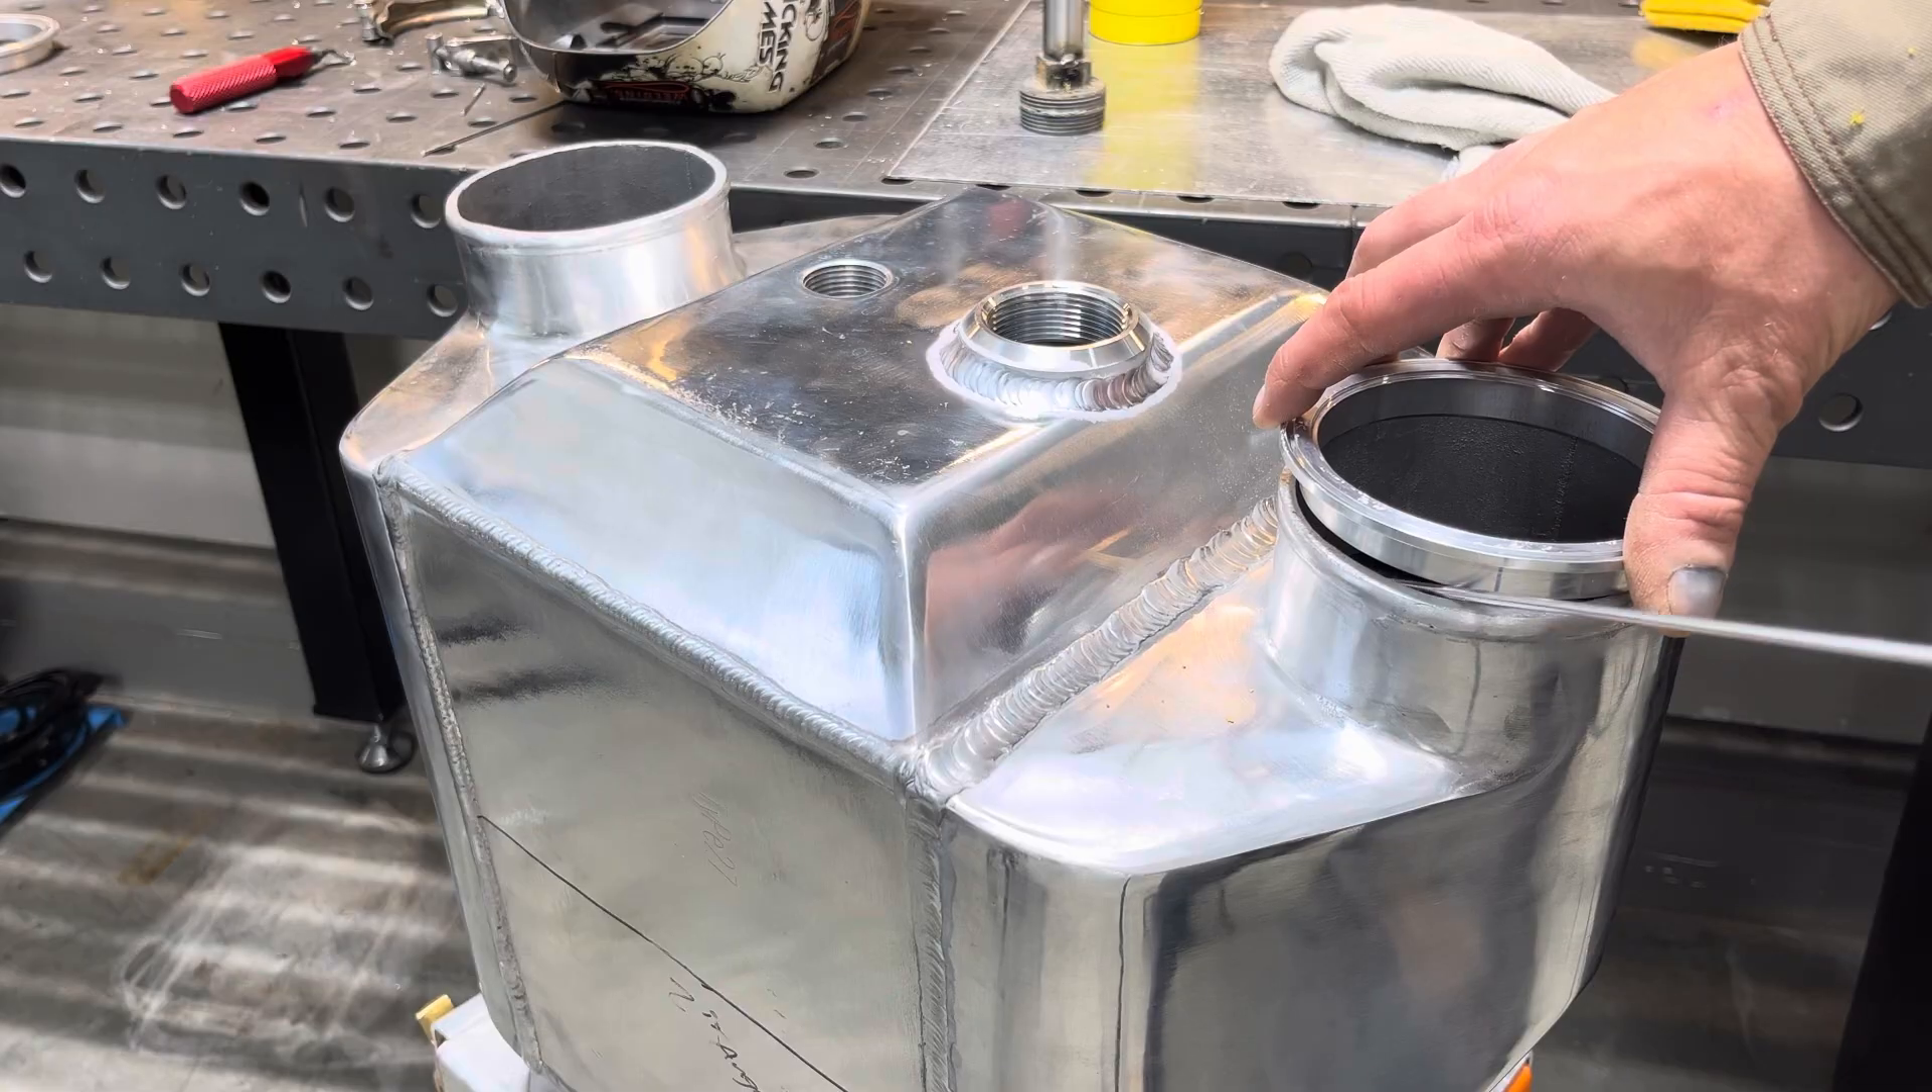They don't fit very good. You guys can see there's a big gap. That's a piece of eighth-inch TIG wire, and it falls right in there.